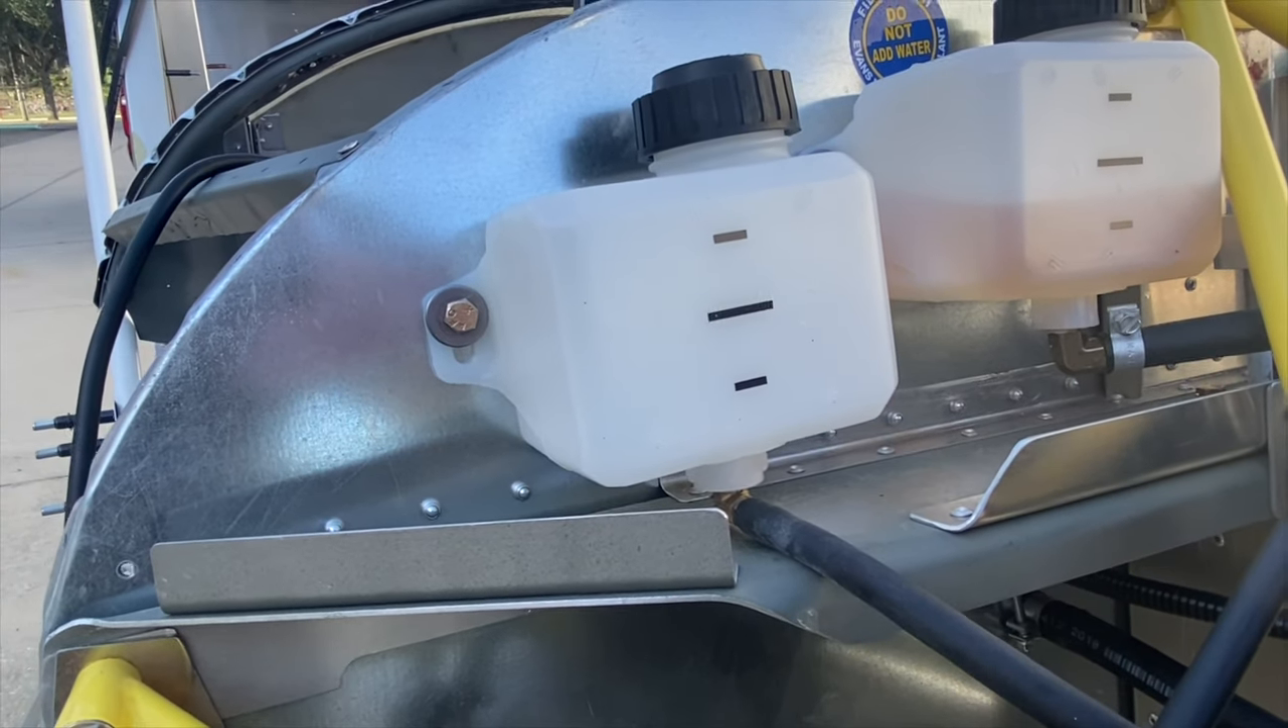So we have installed a gearbox venting canister on the firewall next to the coolant canister.